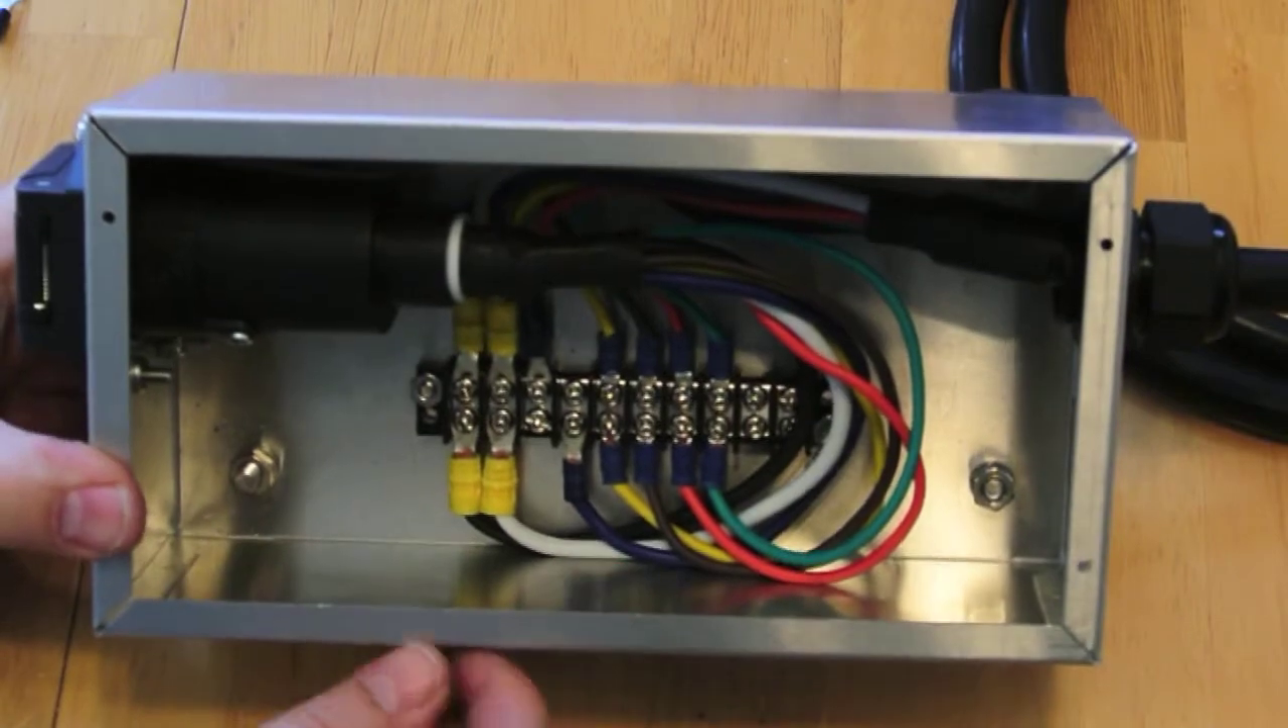All right, now you can see here we've got all the wiring done on the terminal board.